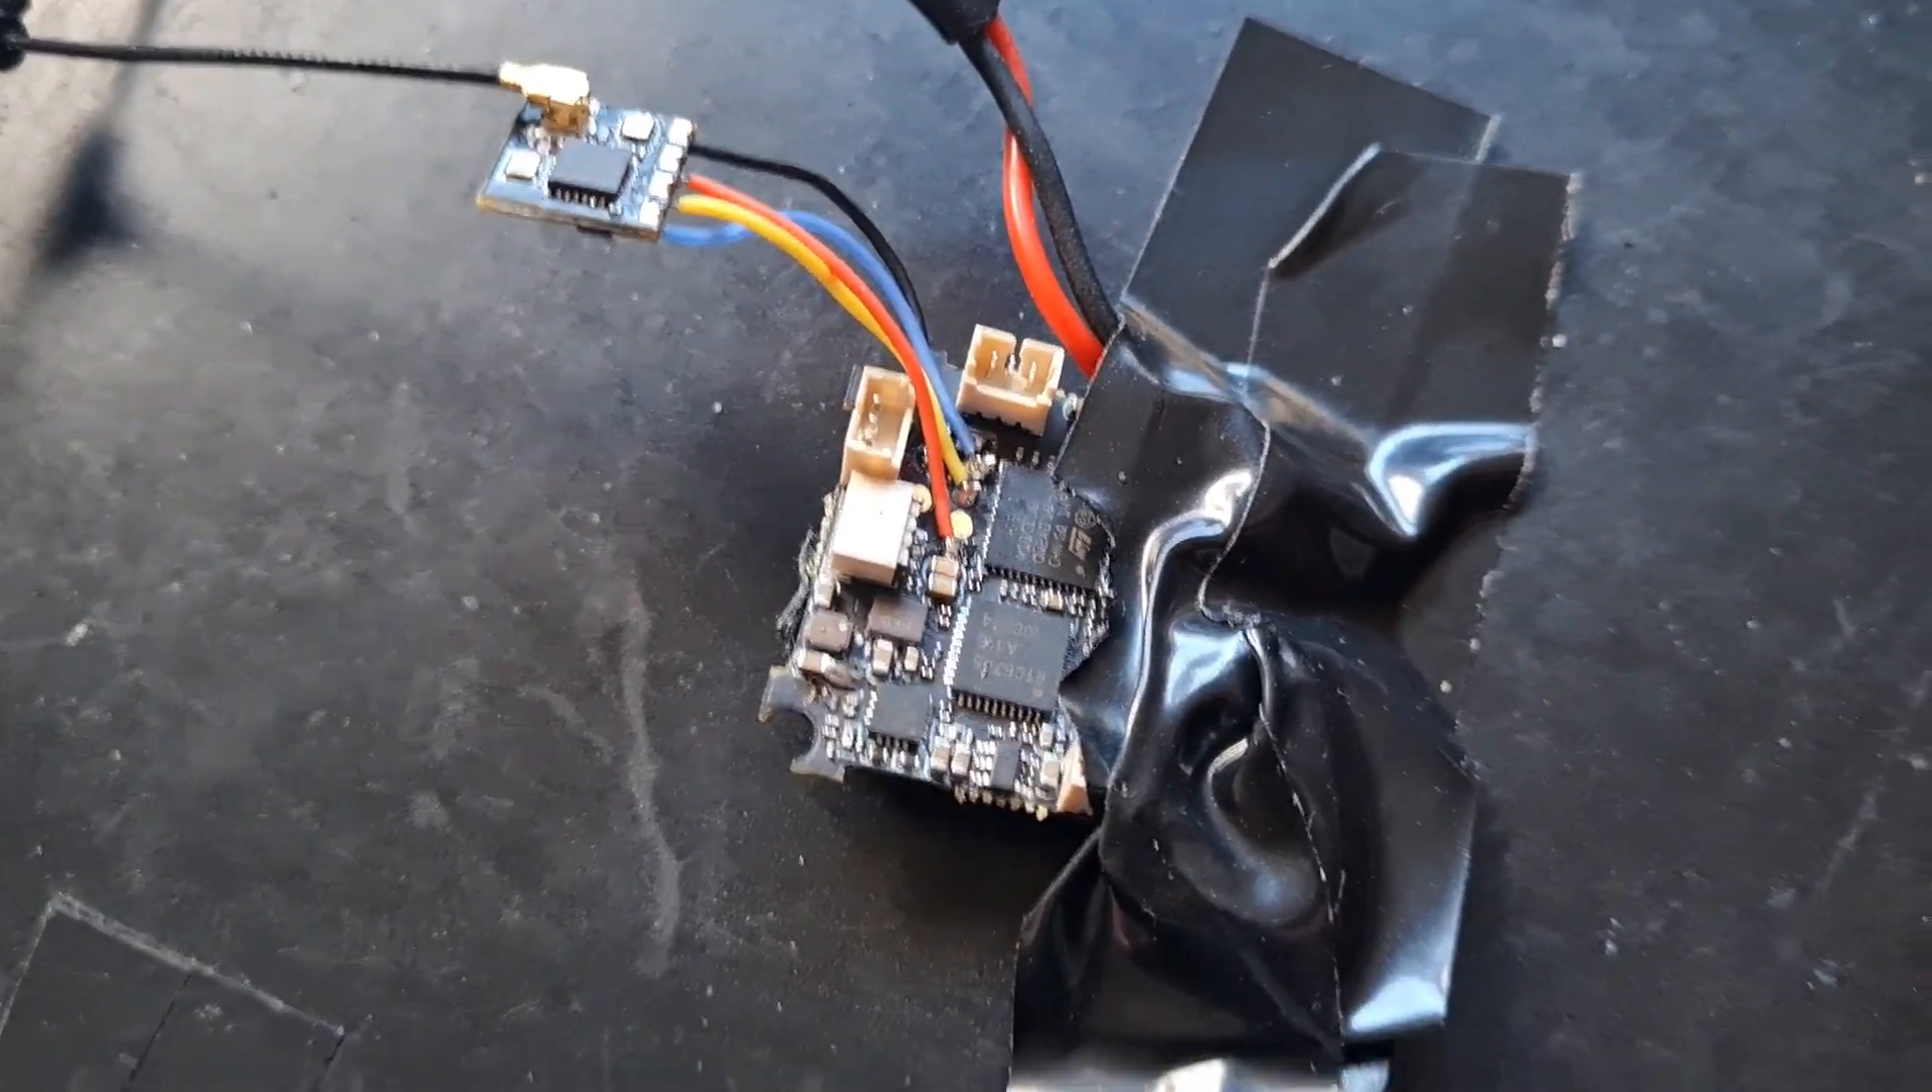So here's the receiver soldered up to the all -in -one board.